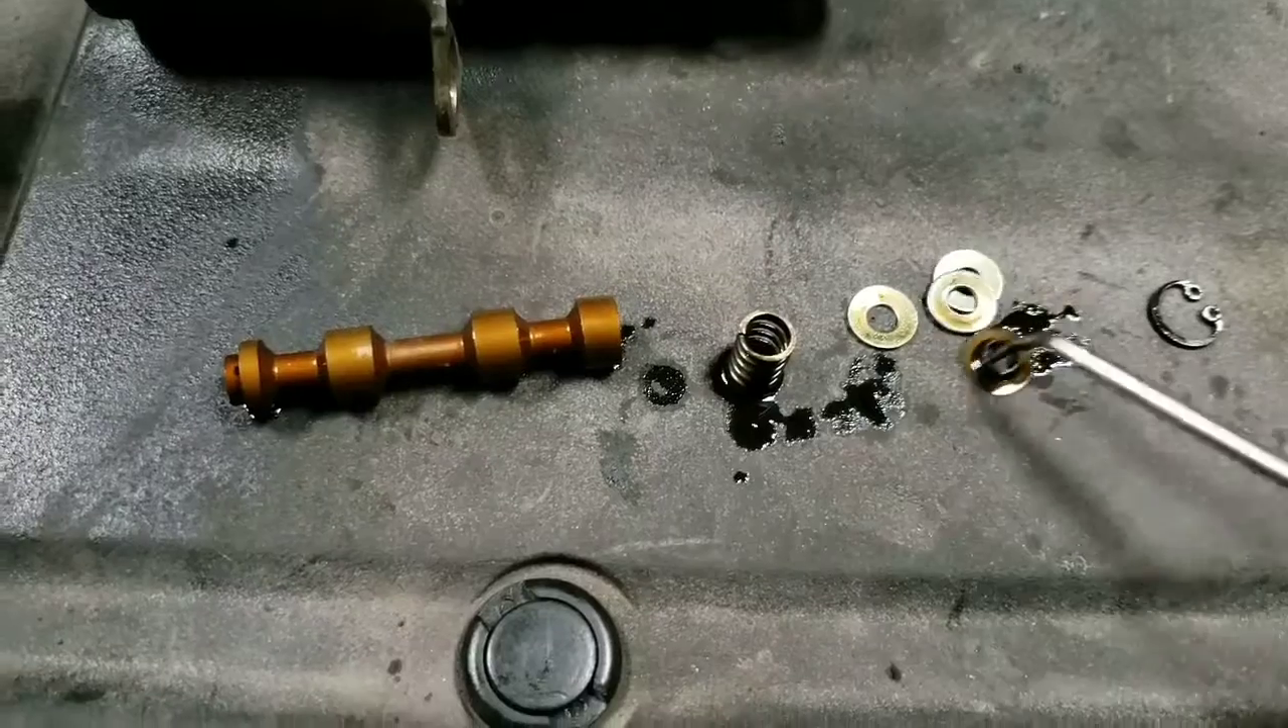Alrighty, so I've taken the solenoid apart and here's the piston, the spring, and the original washer.